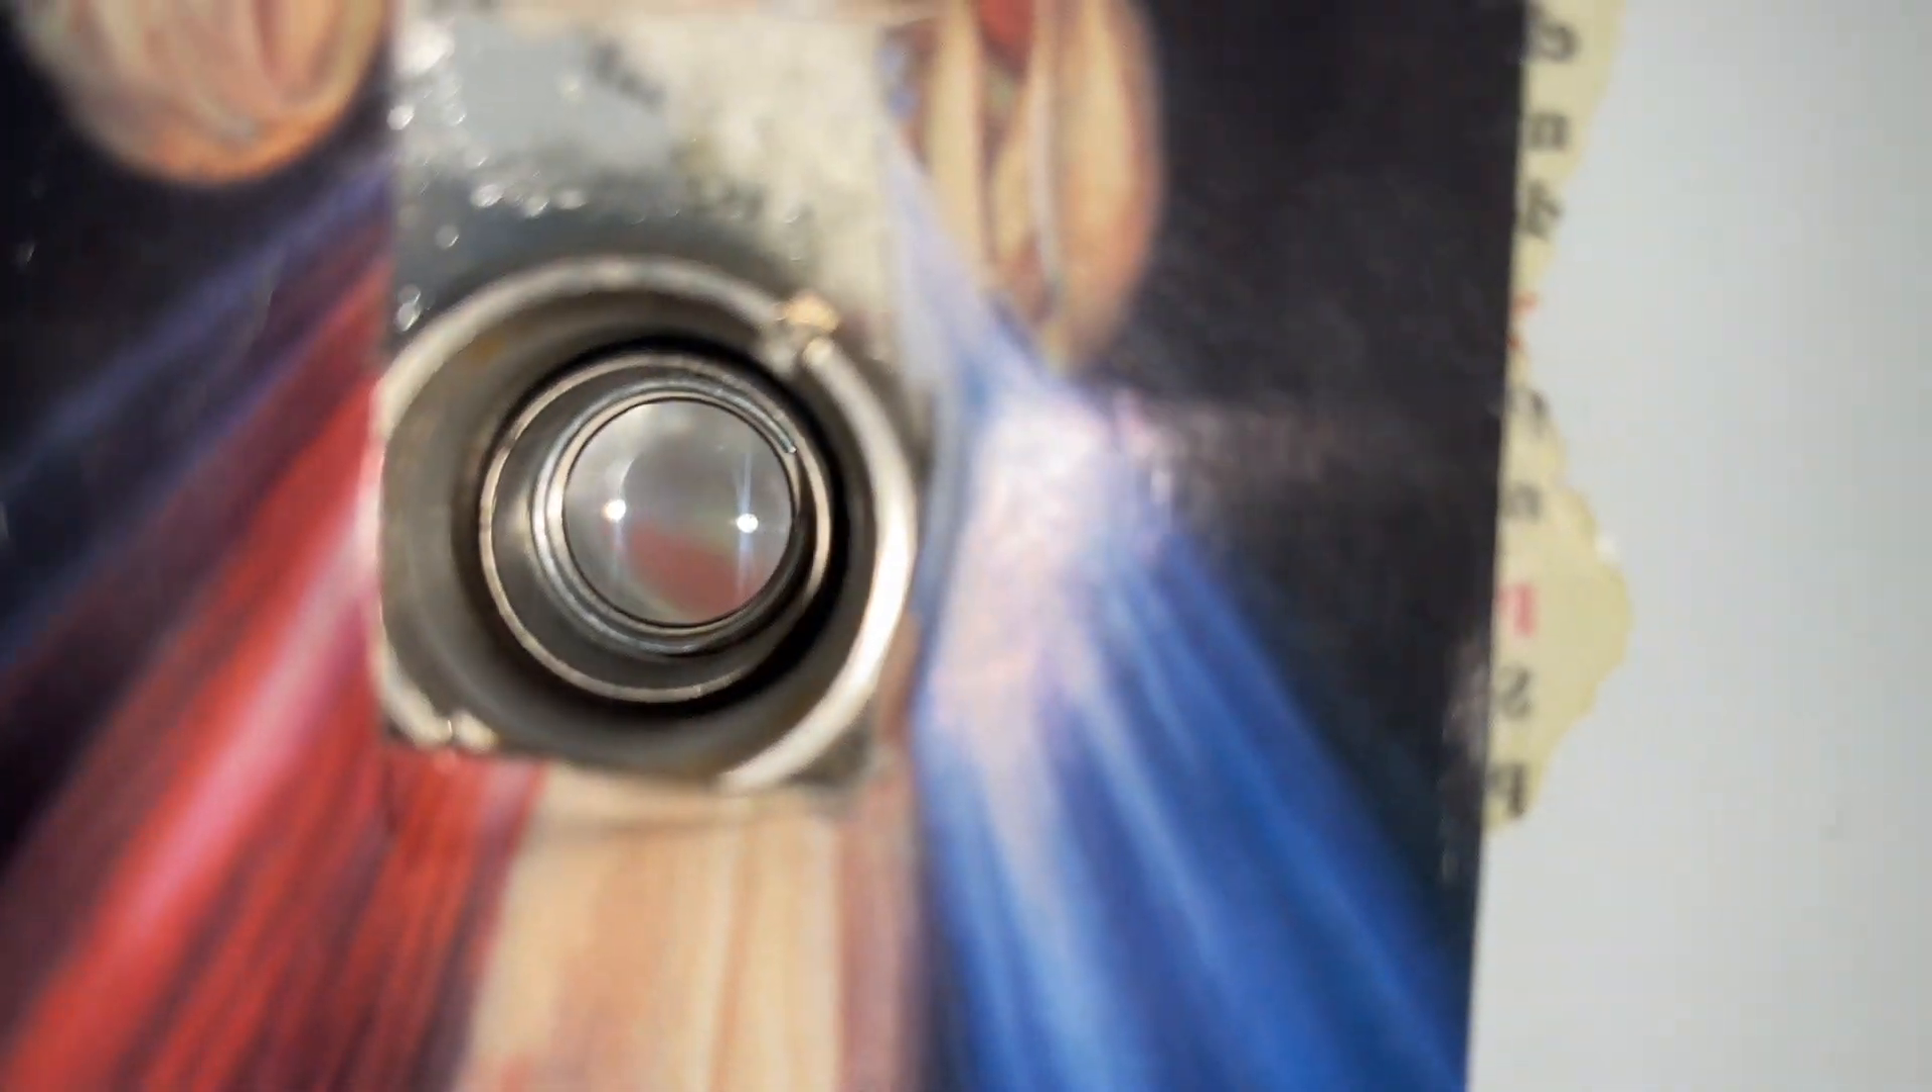Pues ahí quedó el mirador en la puerta.